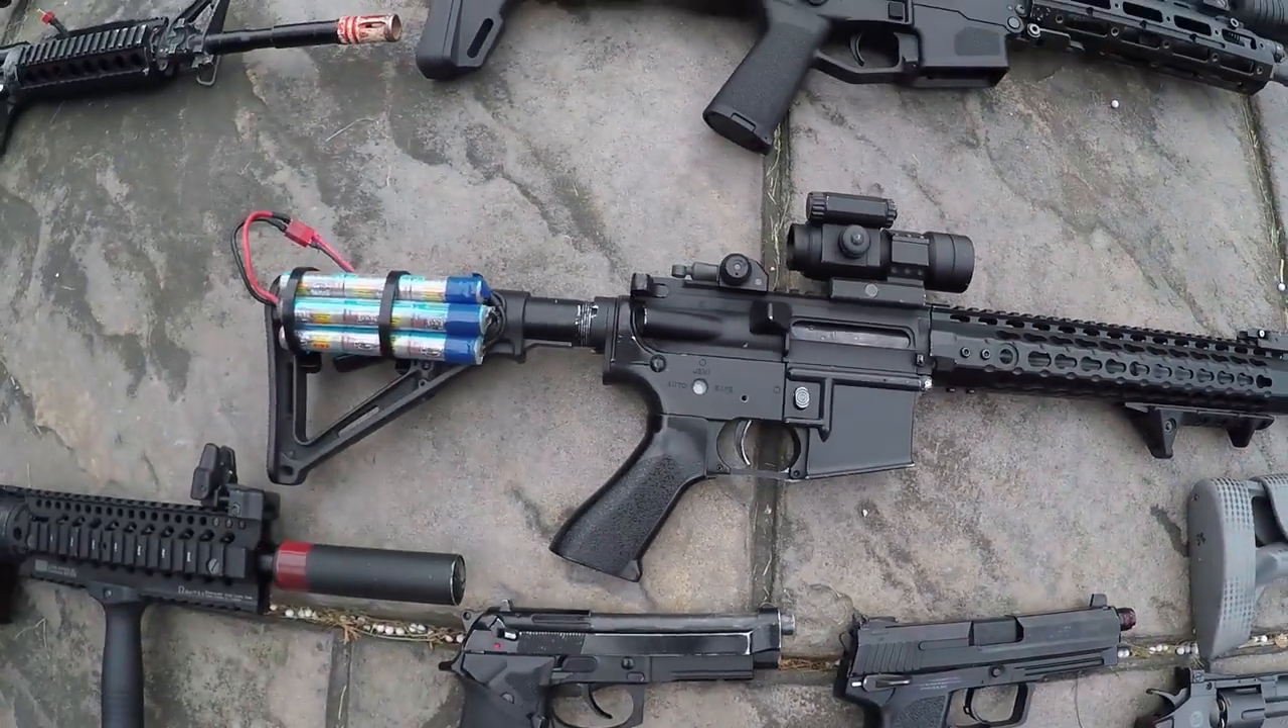The battery is actually taped to the back of the stock because it's a 10 .8 and doesn't fit inside.